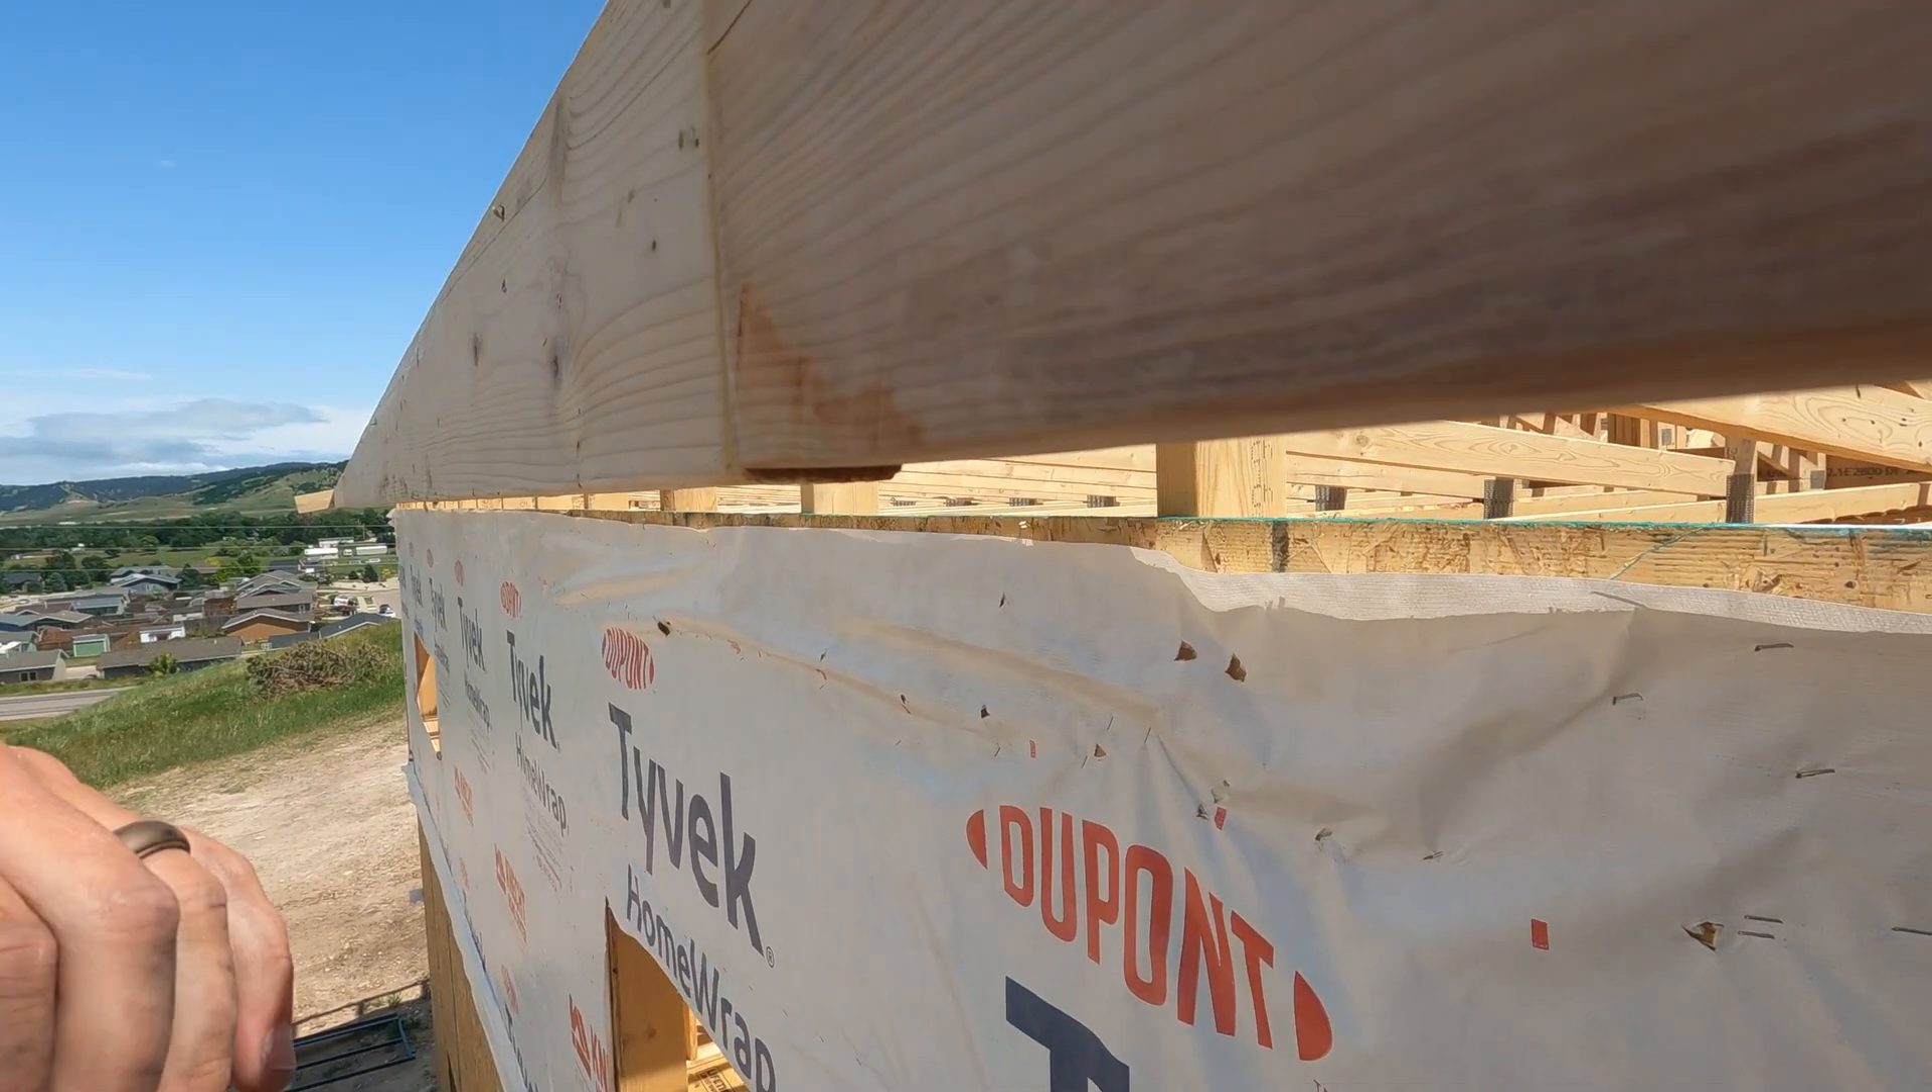You can see these the bottoms of the sub fascia don't quite line up these boards are a different width.